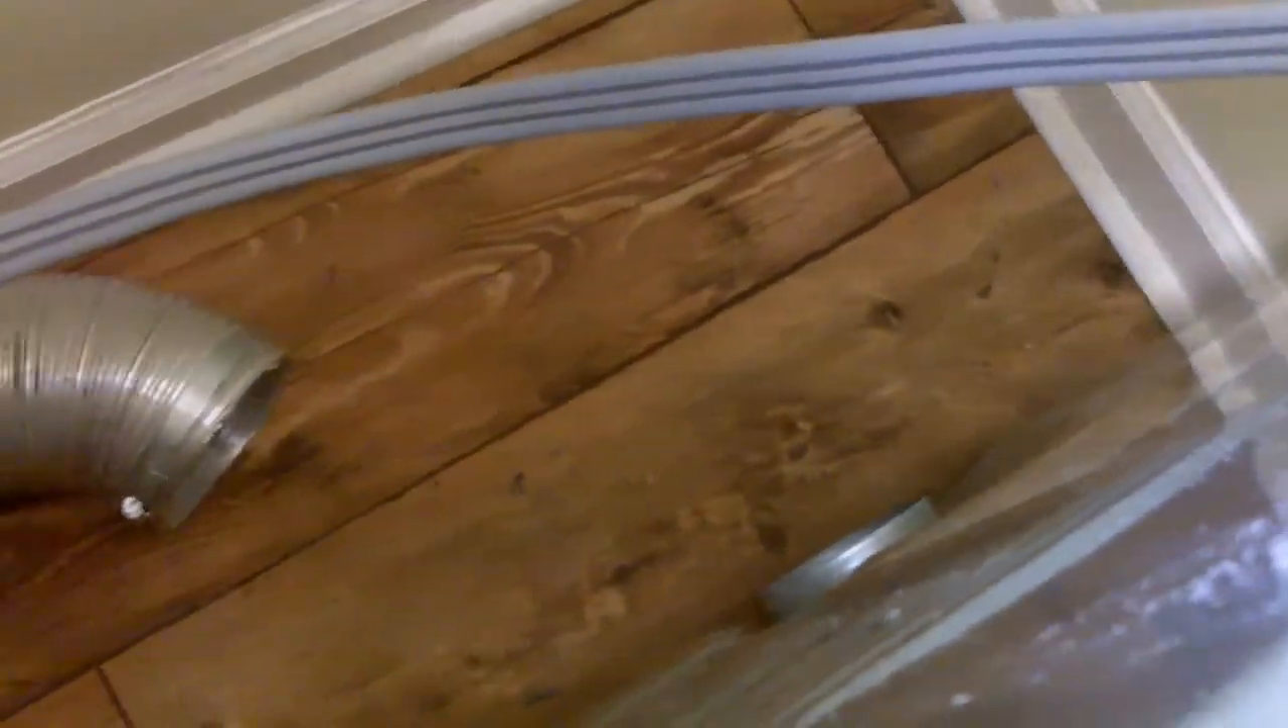As you notice now, I have took the dryer hose loose.